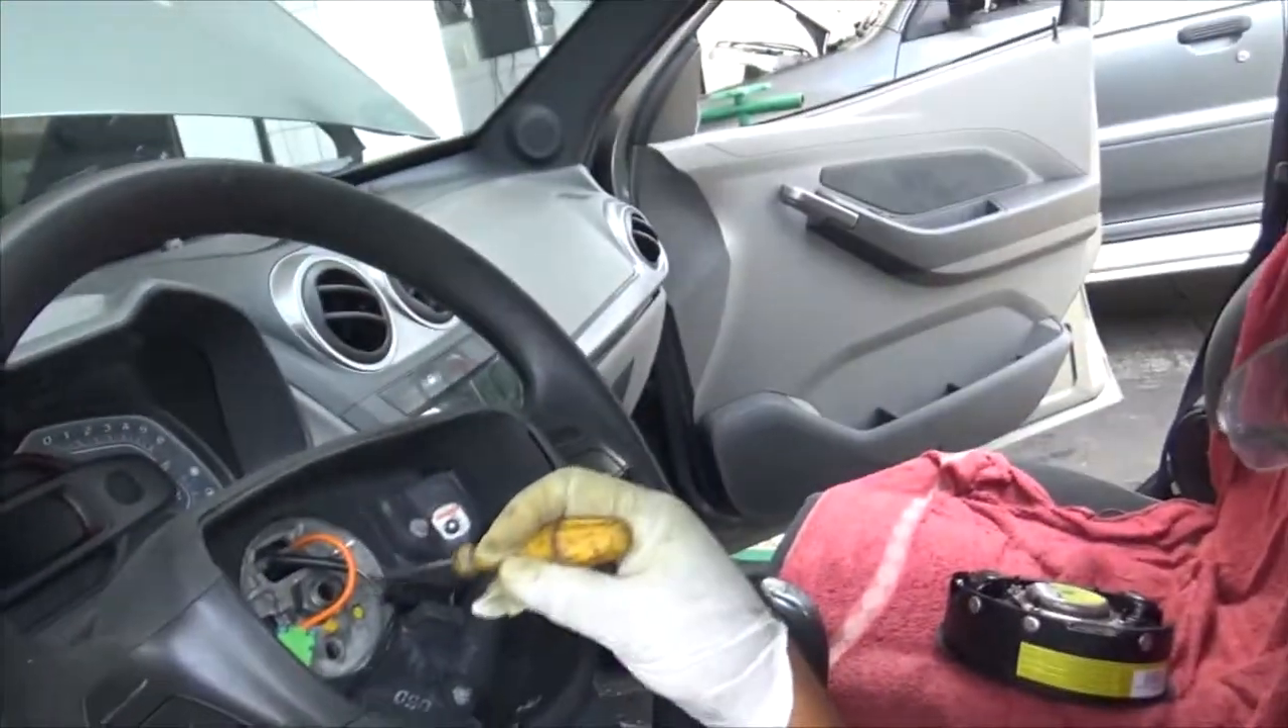Tá solta a bolsa do airbag.